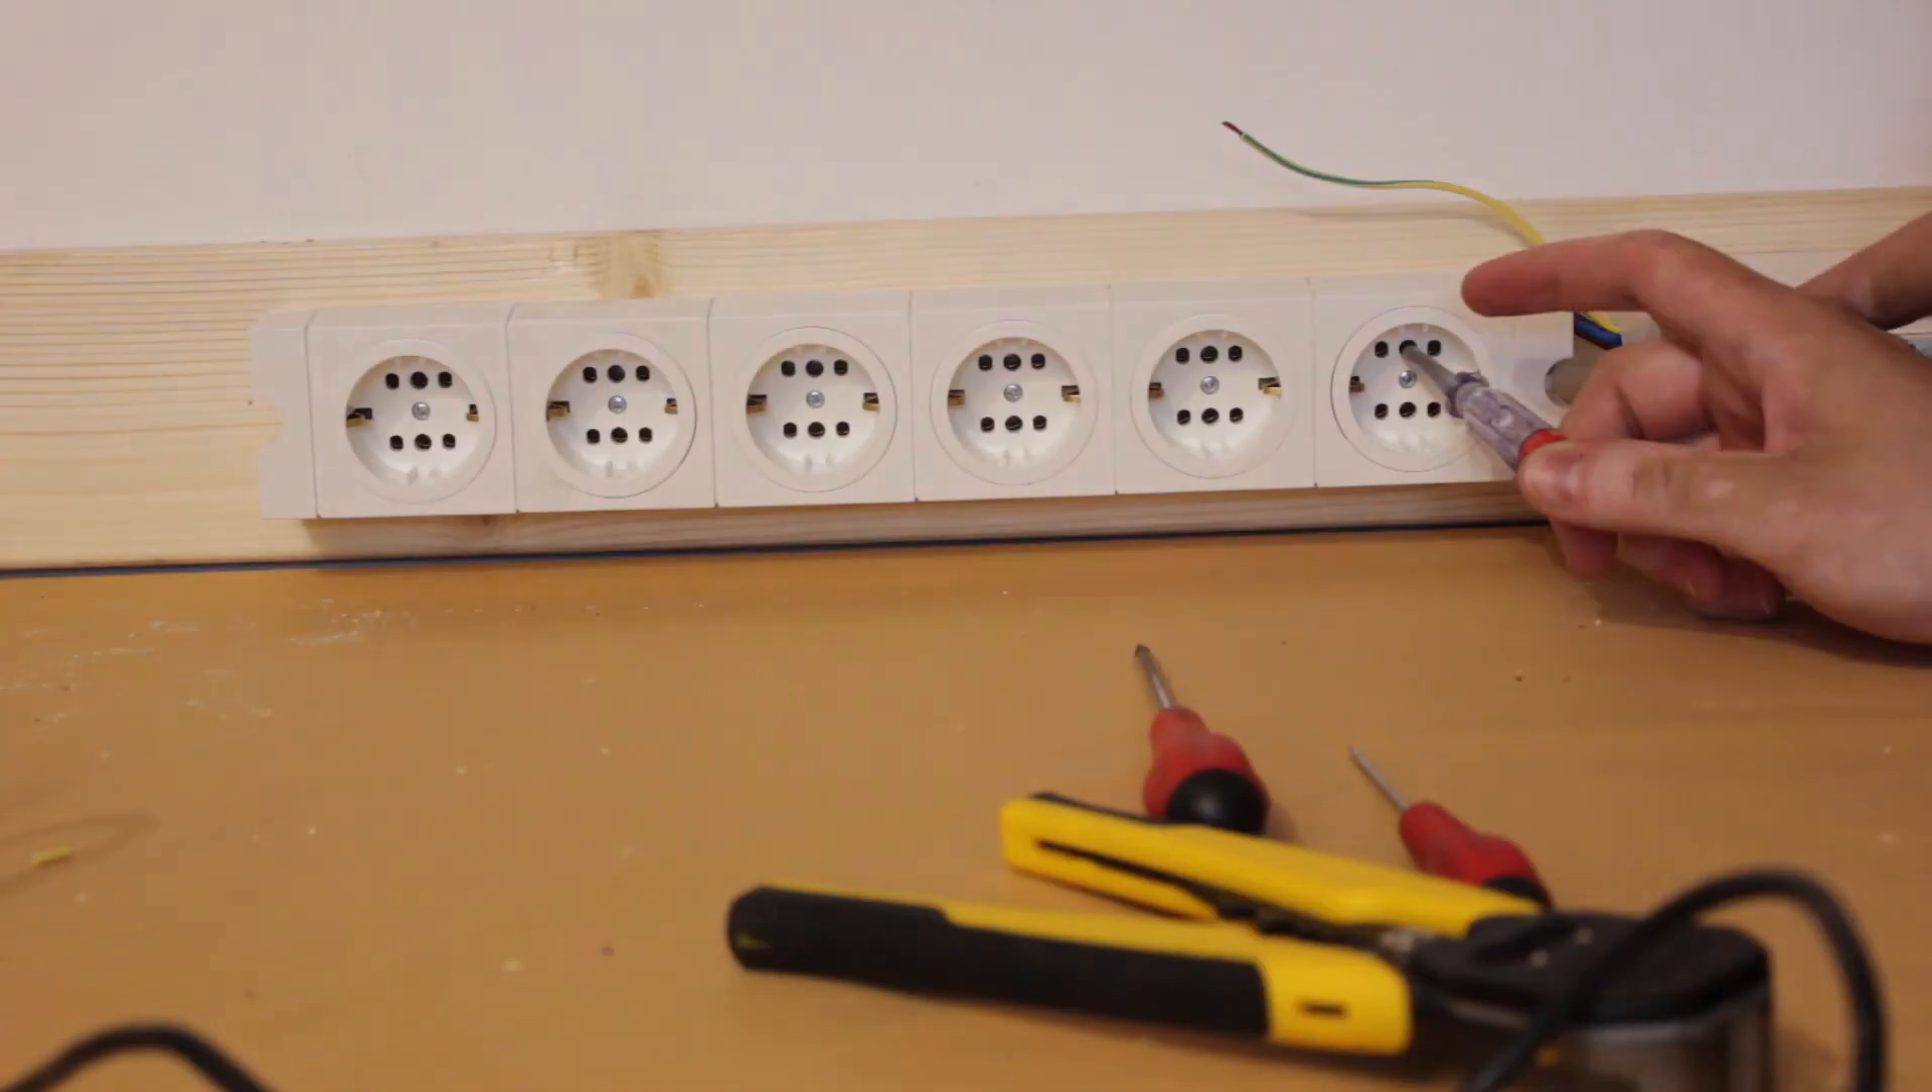That ground wire is intended to stick out and will be connected to something in part 3 of this build.